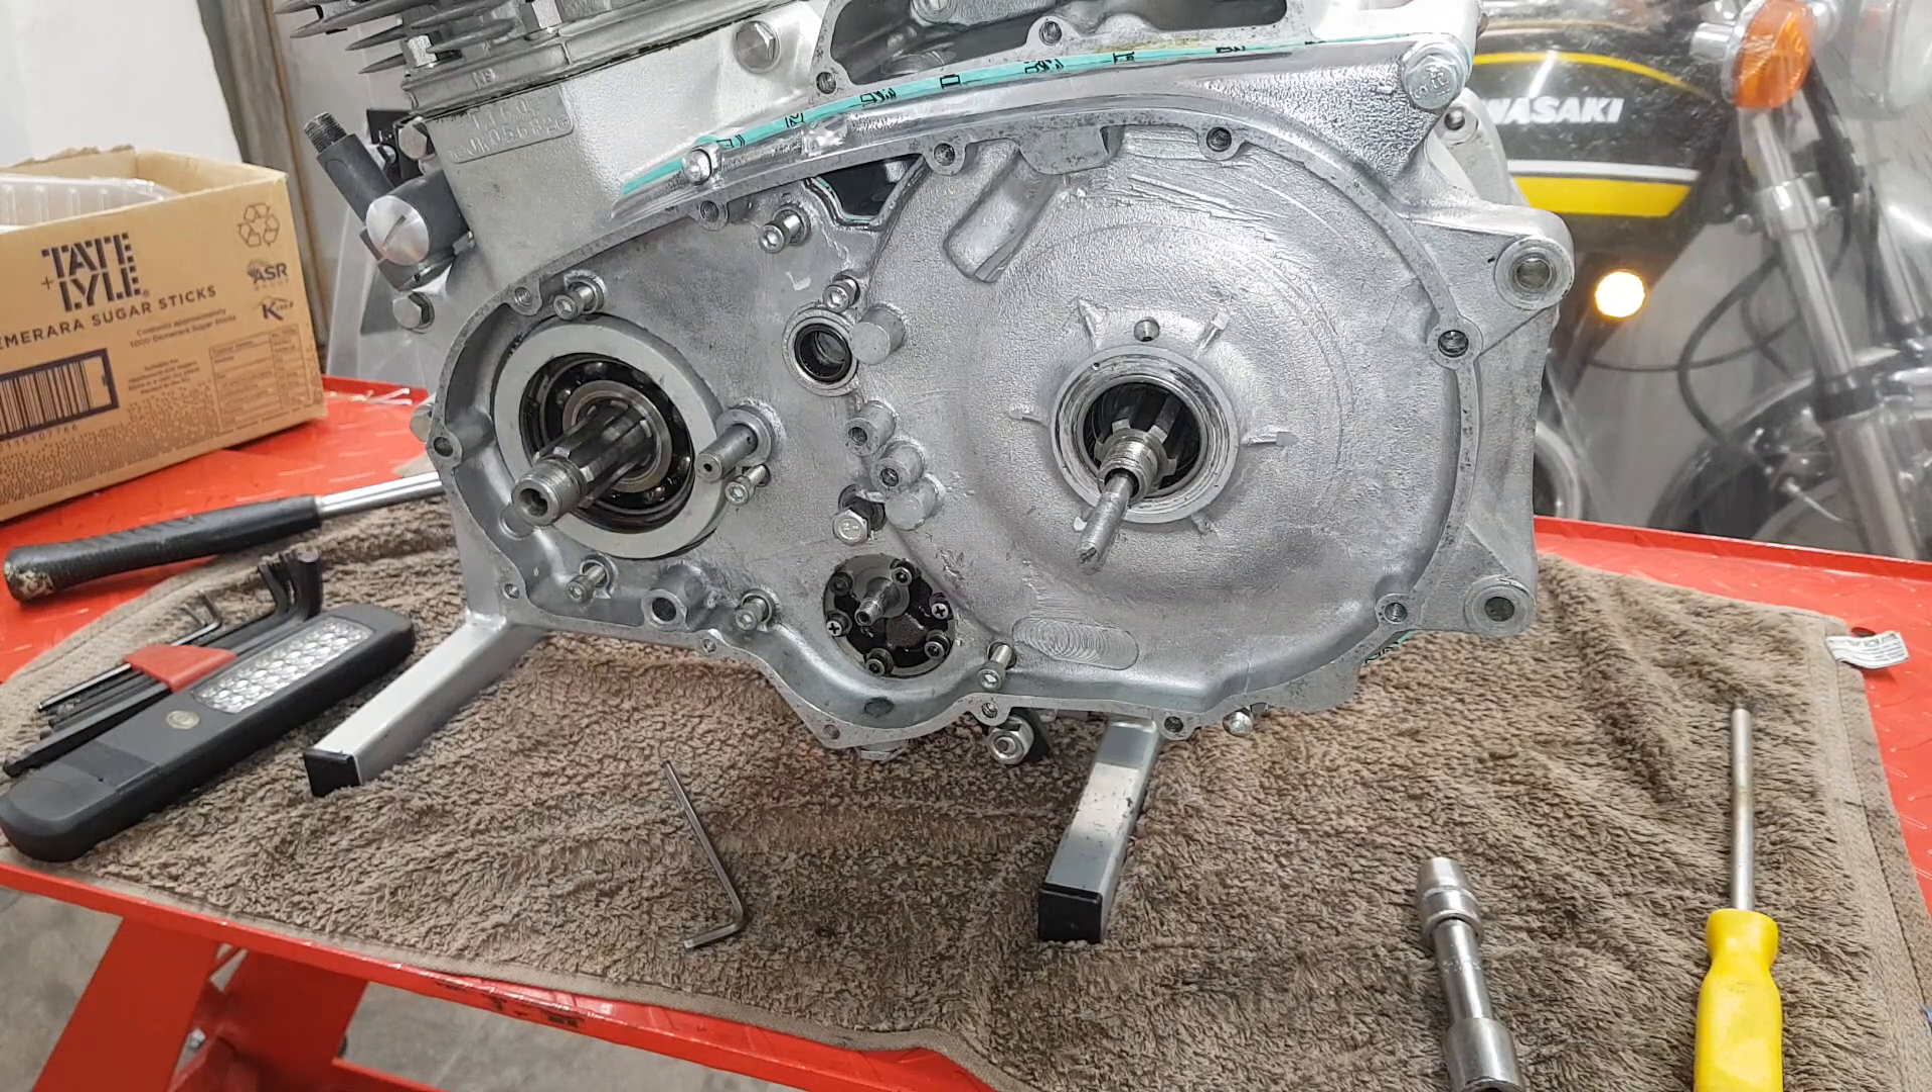I've got a cover on so i'm just doing up the mounting uh screws.